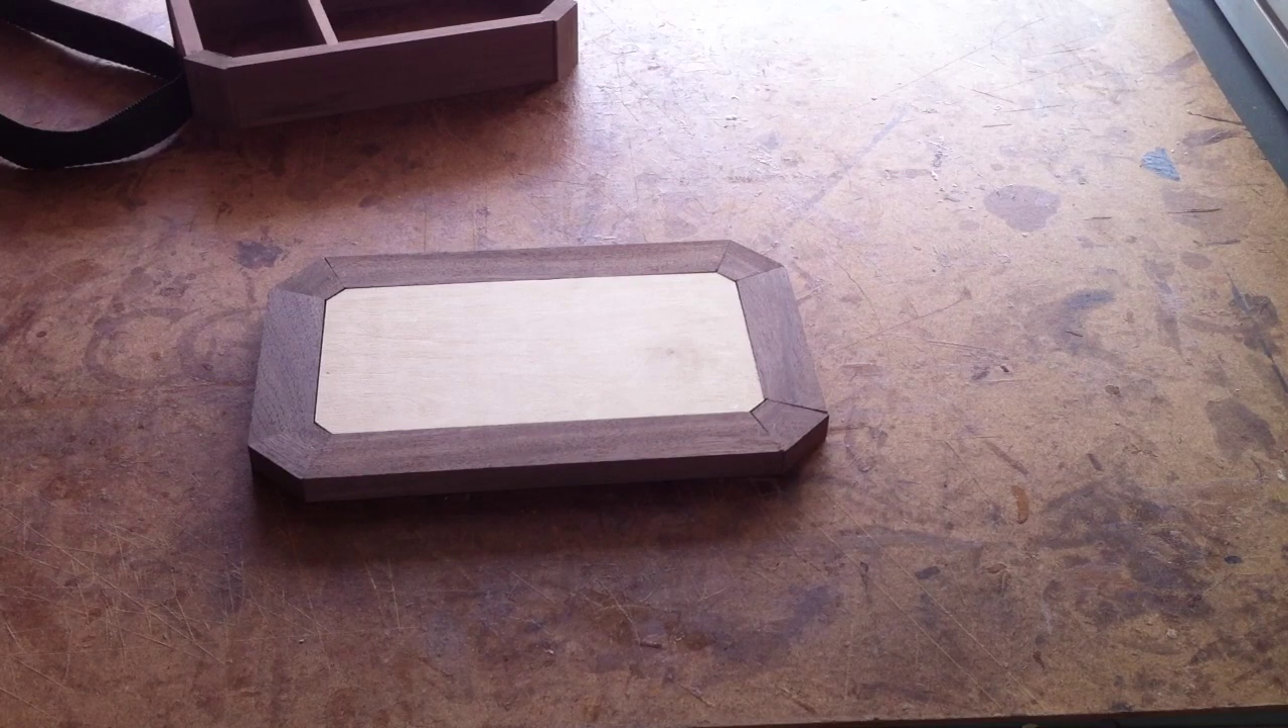All right our base is all glued up.